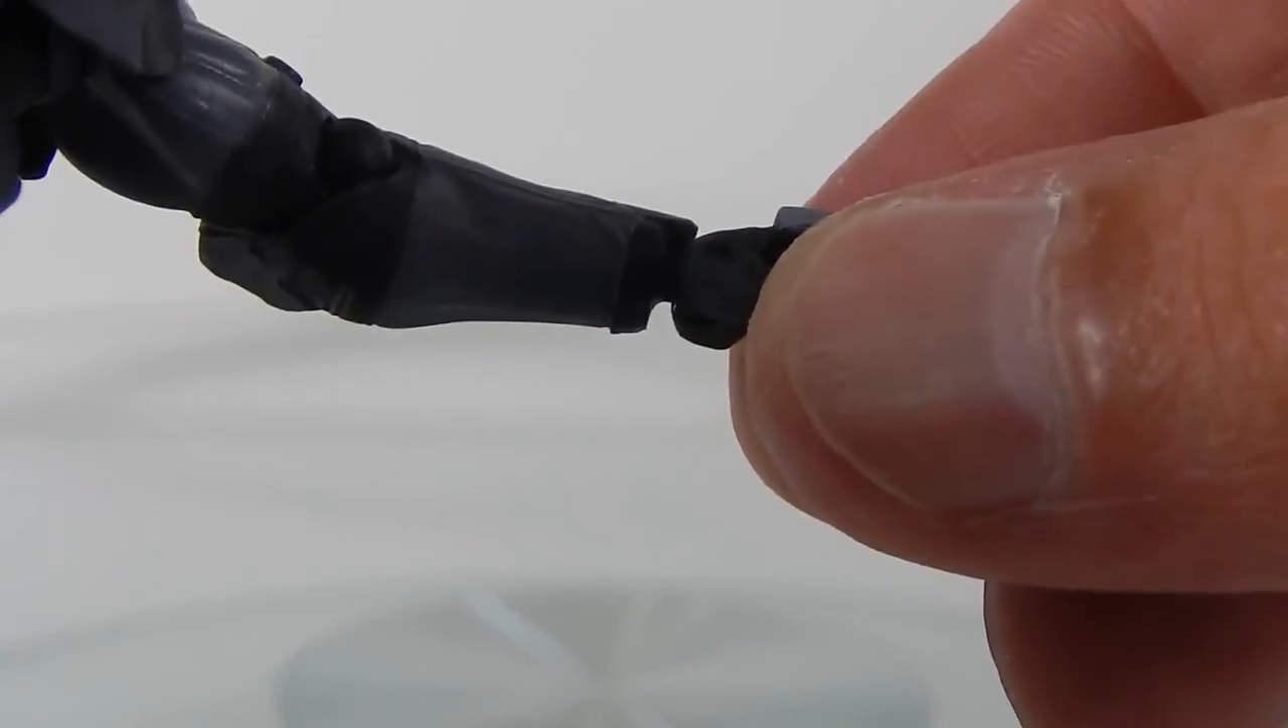I noticed they don't go in as far as they did on the venom snake so if you can see that you get this gap so it doesn't quite plug in the whole way.